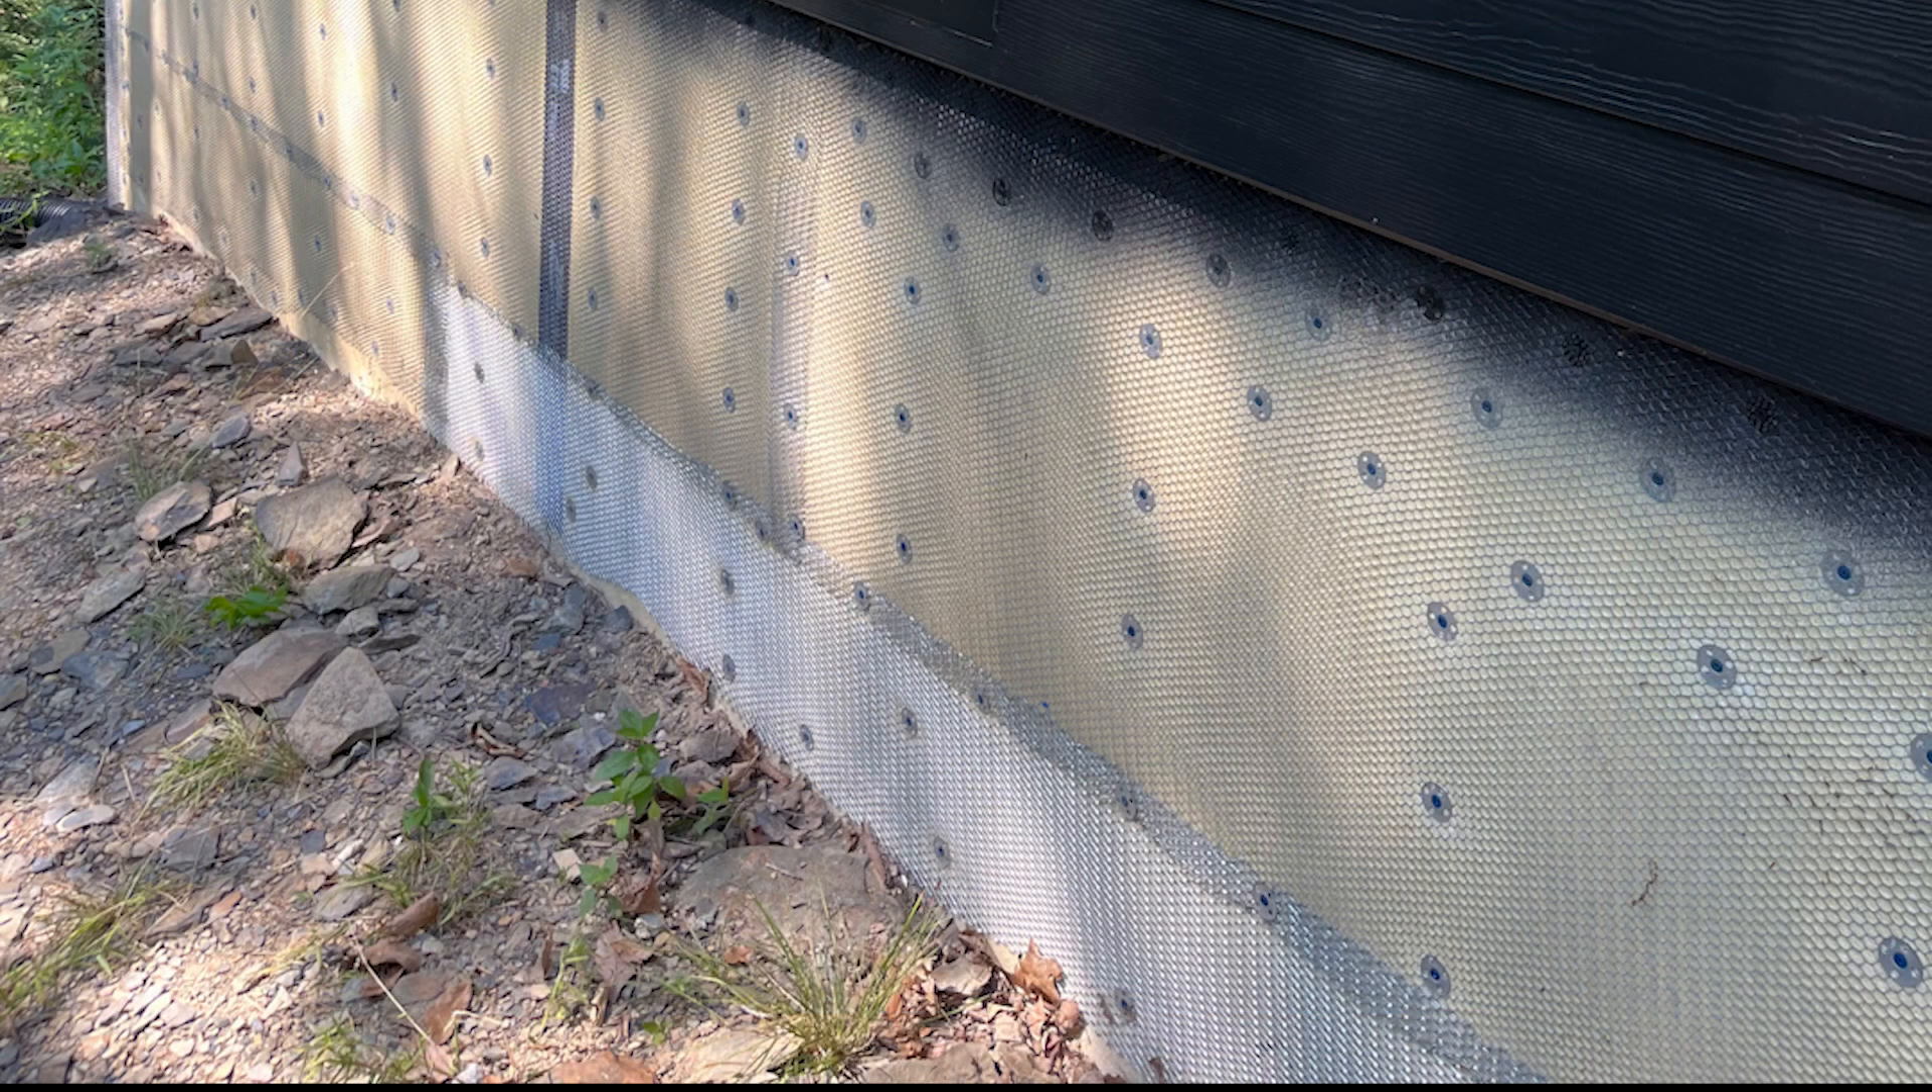I use these washers to hold the metal lath against the foam i installed them every six inches across the top i did a couple rows of that and then installed them every 16 inches.